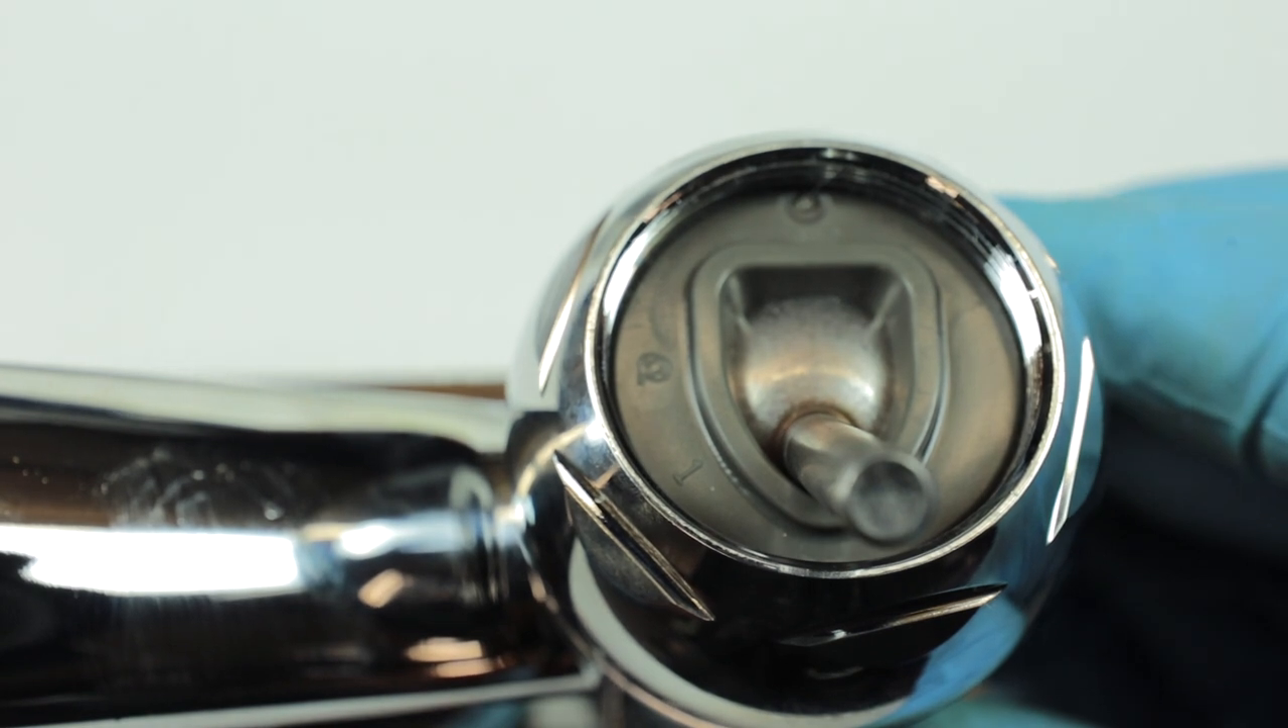I didn't put the handle on yet.